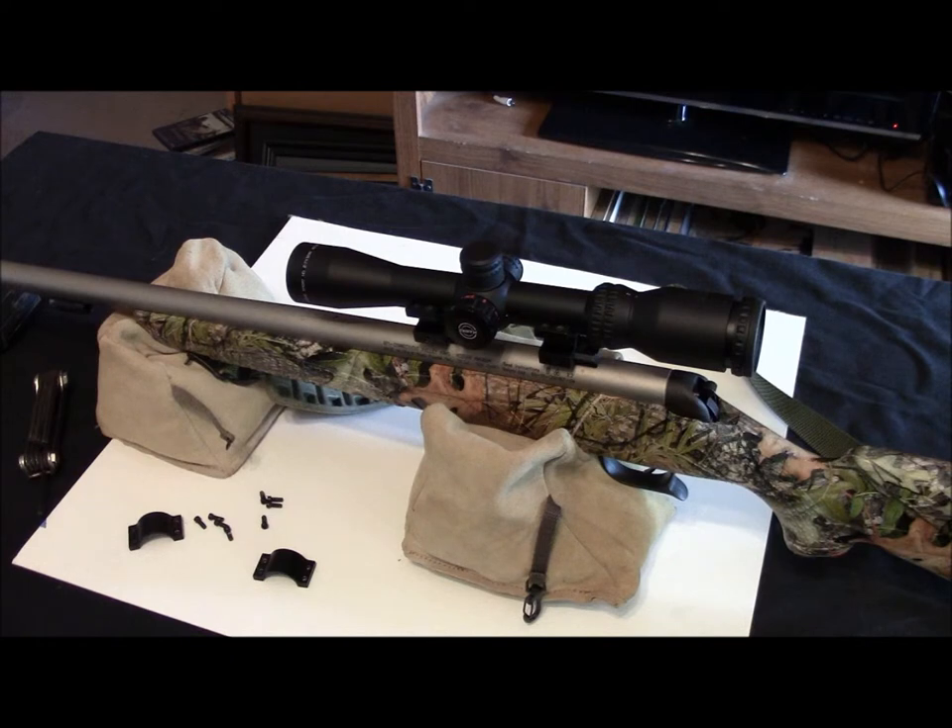Once I've got this old scope removed, what I've done is I've just placed the new scope in the scope rings on the bottom of scope rings. Haven't tightened anything up yet.